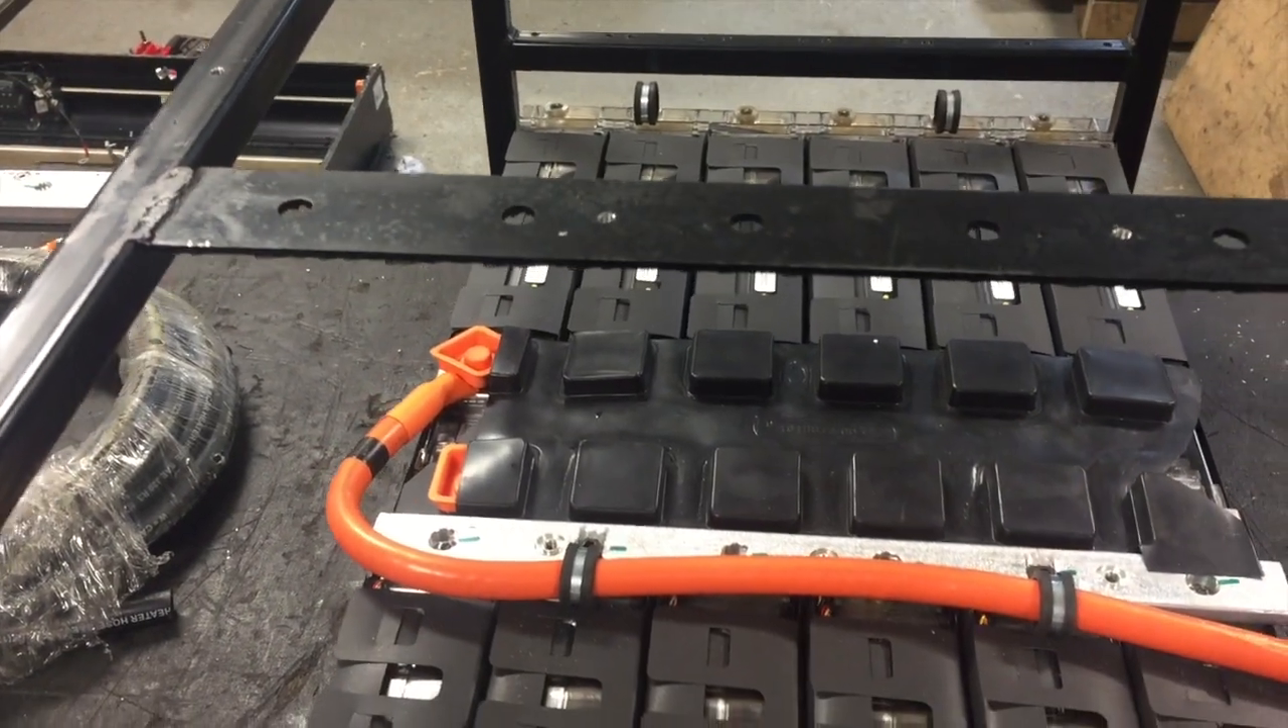The negative that's just going to loop around and go up to the positive above is now in place.